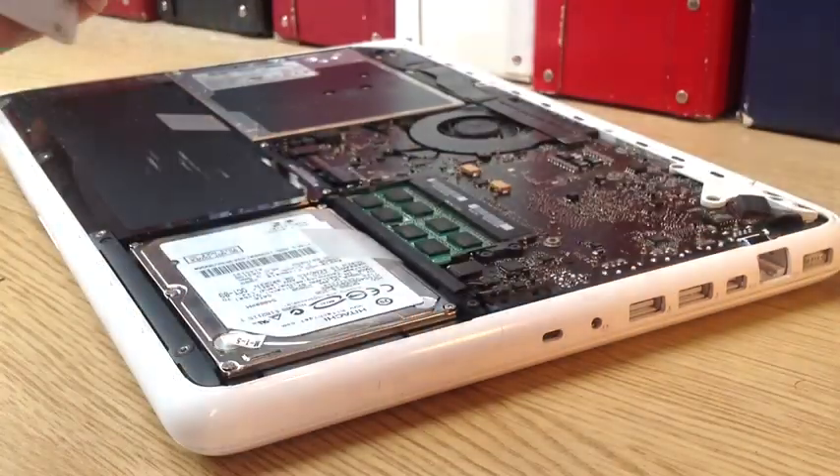And all you need to do now is put the back case on. So all you need to do now is put on the back case.